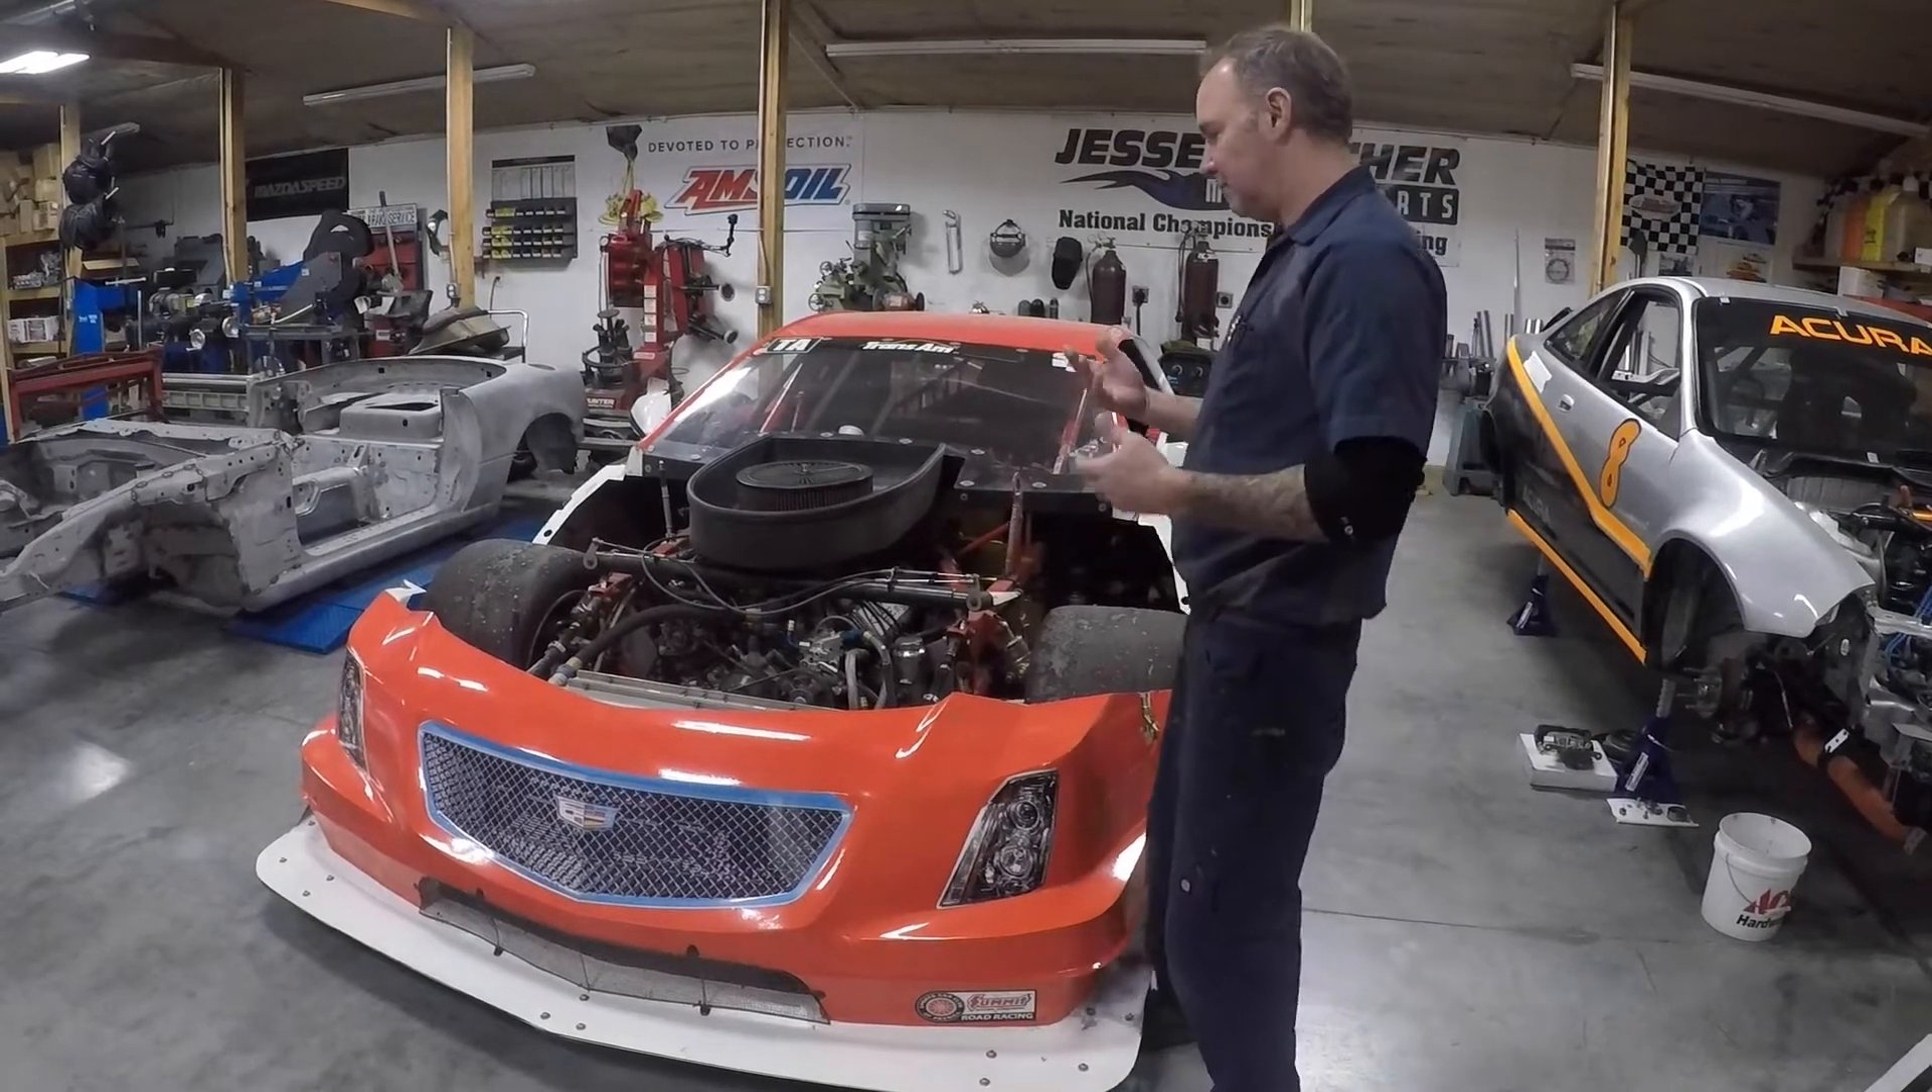This particular car is a Cadillac body, as you can see. Of course, the hood and the tail are not on it right now.